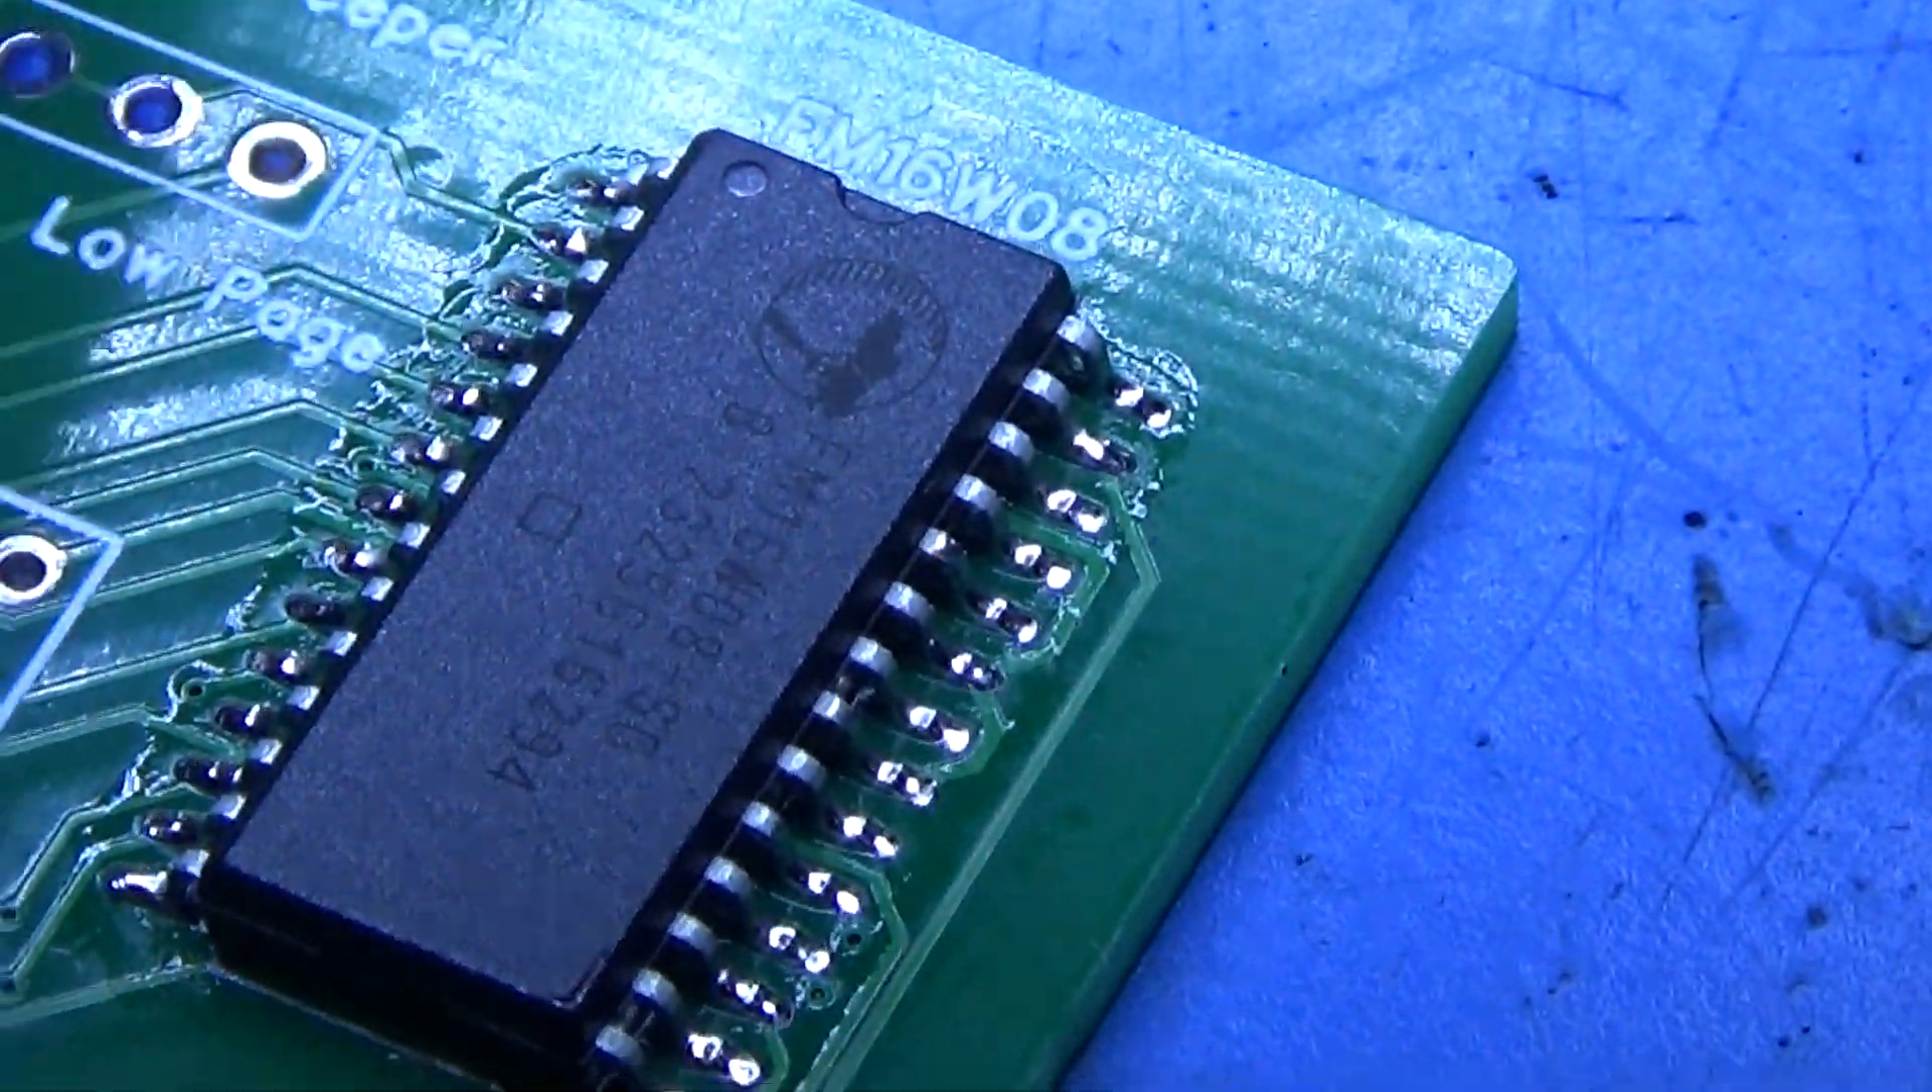I got the chip soldered on.